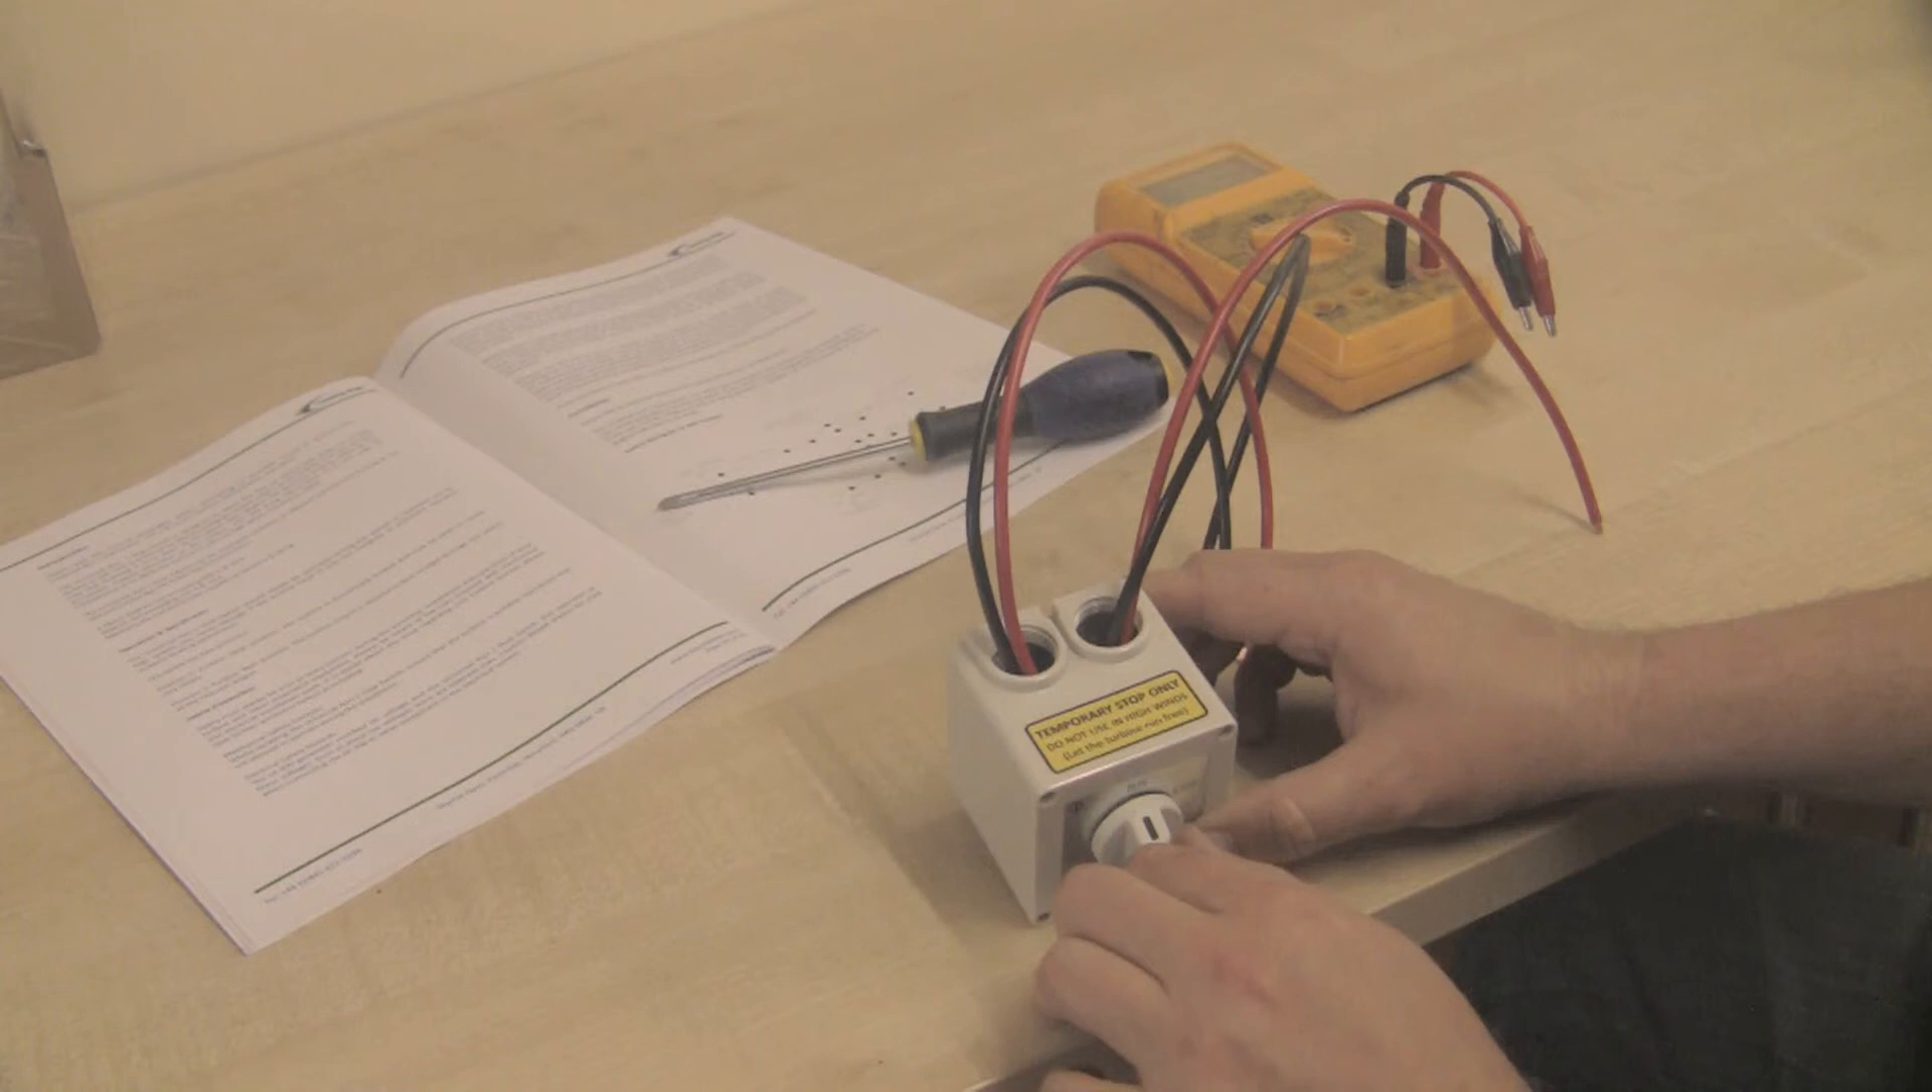Okay, so the last thing, just to emphasise, is on top of your run stop switch, we should now have a yellow sticker stating that it's a temporary stop only.